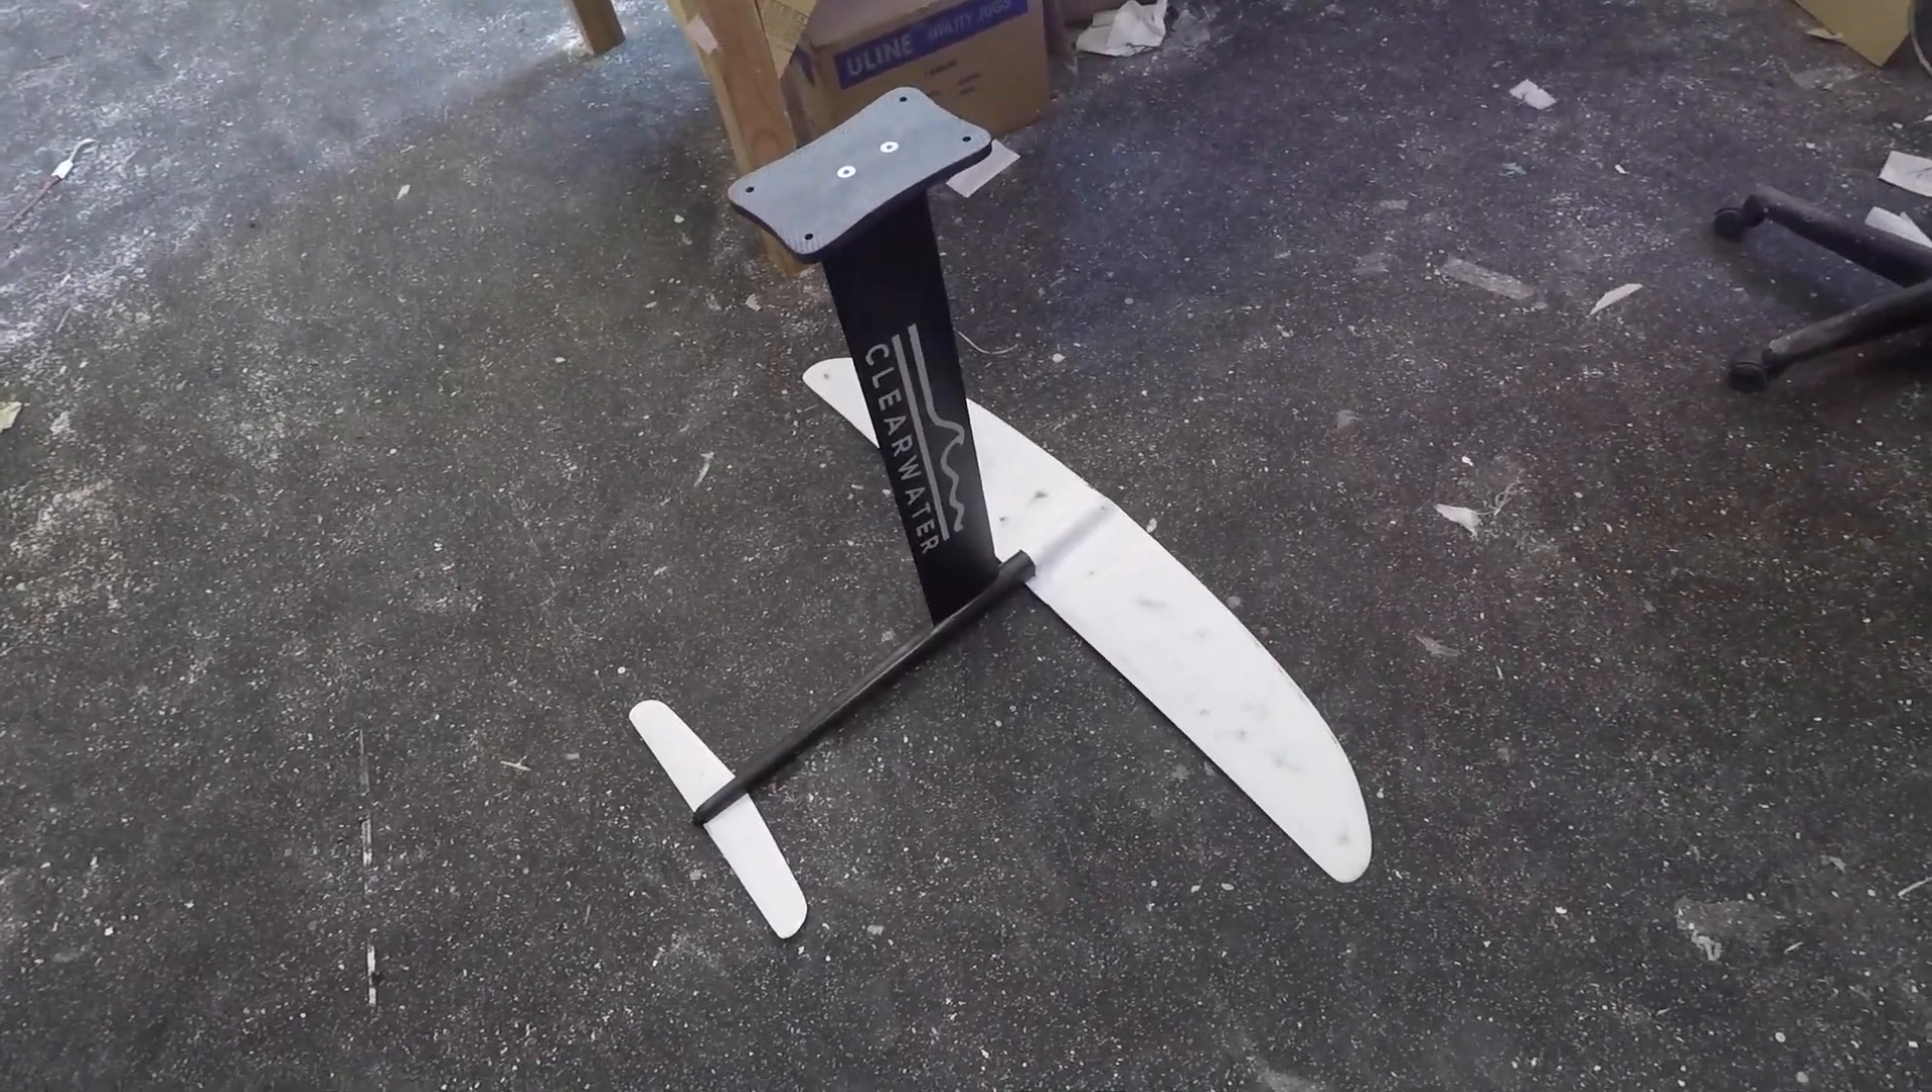Okay so now that's the fully rigged foil.